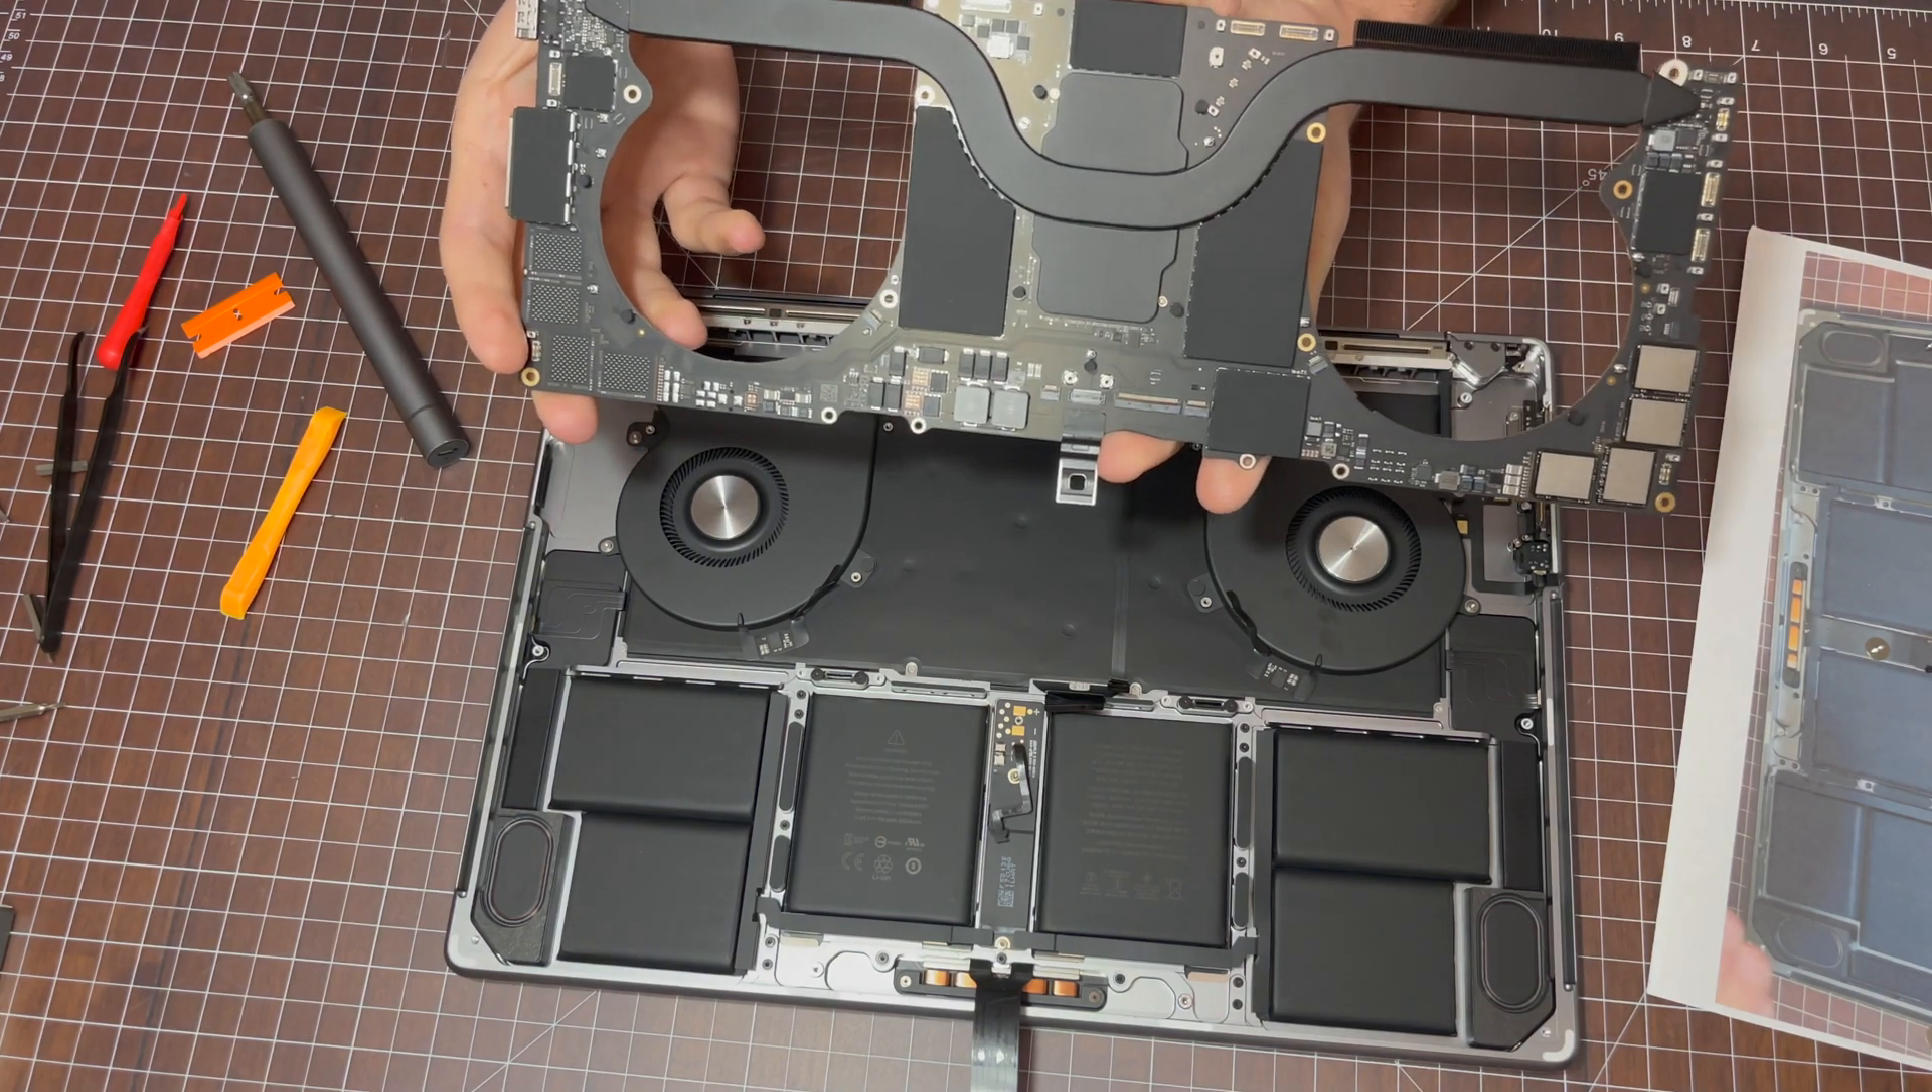At this point, we've disconnected the entire logic board from the M1 Pro 16 -inch 2021 MacBook Pro.